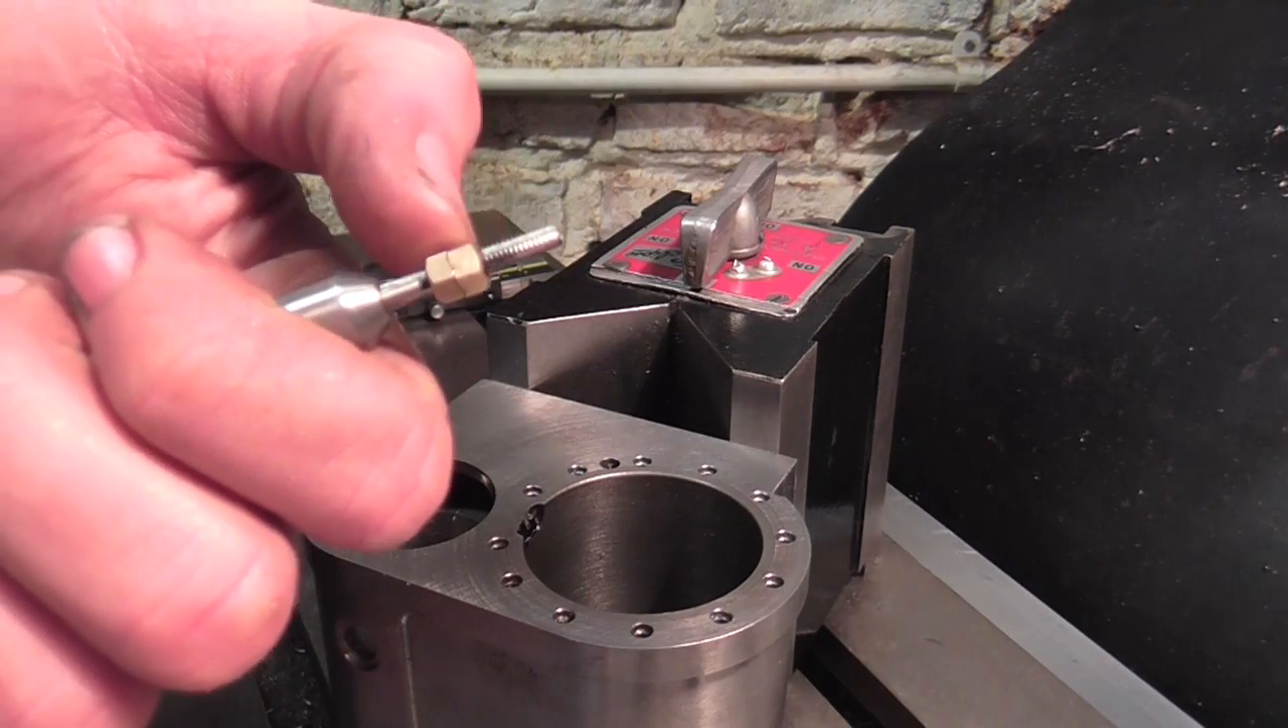On the tapping device I've placed a couple of lock nuts to set the depth on the taper tap.